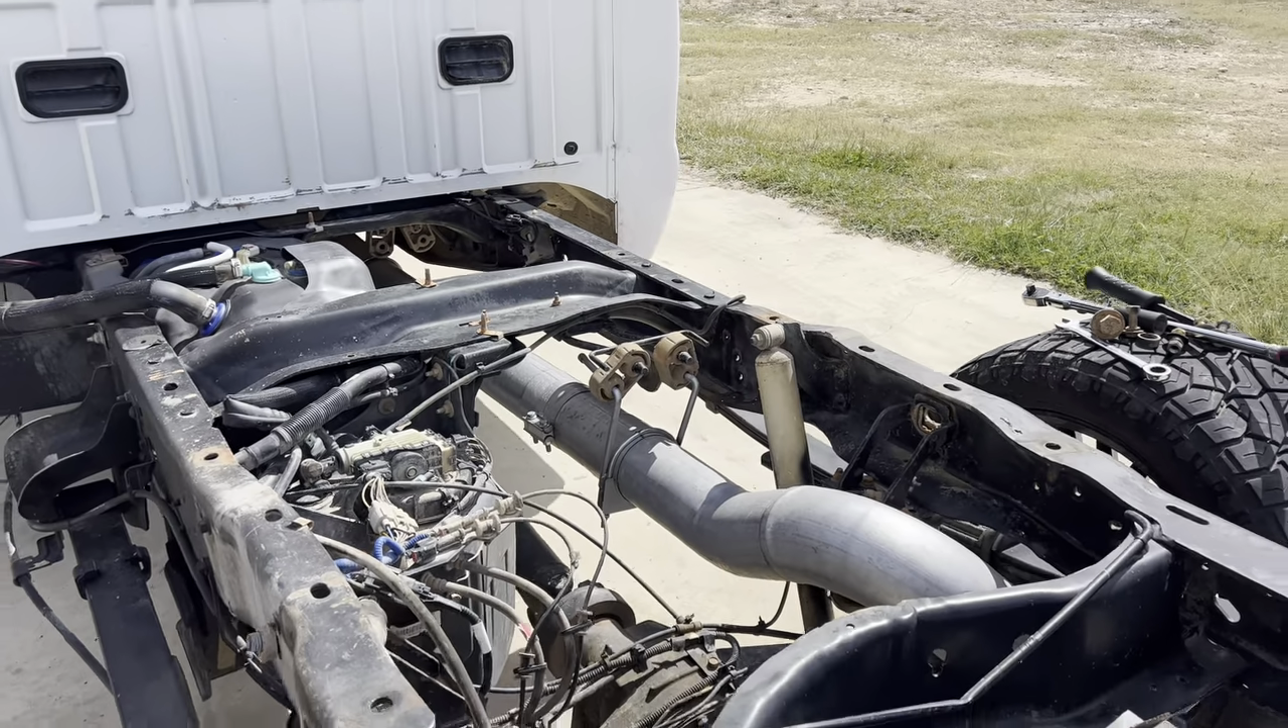And just like that, our whole gooseneck assembly is off and the truck is looking super bare now.